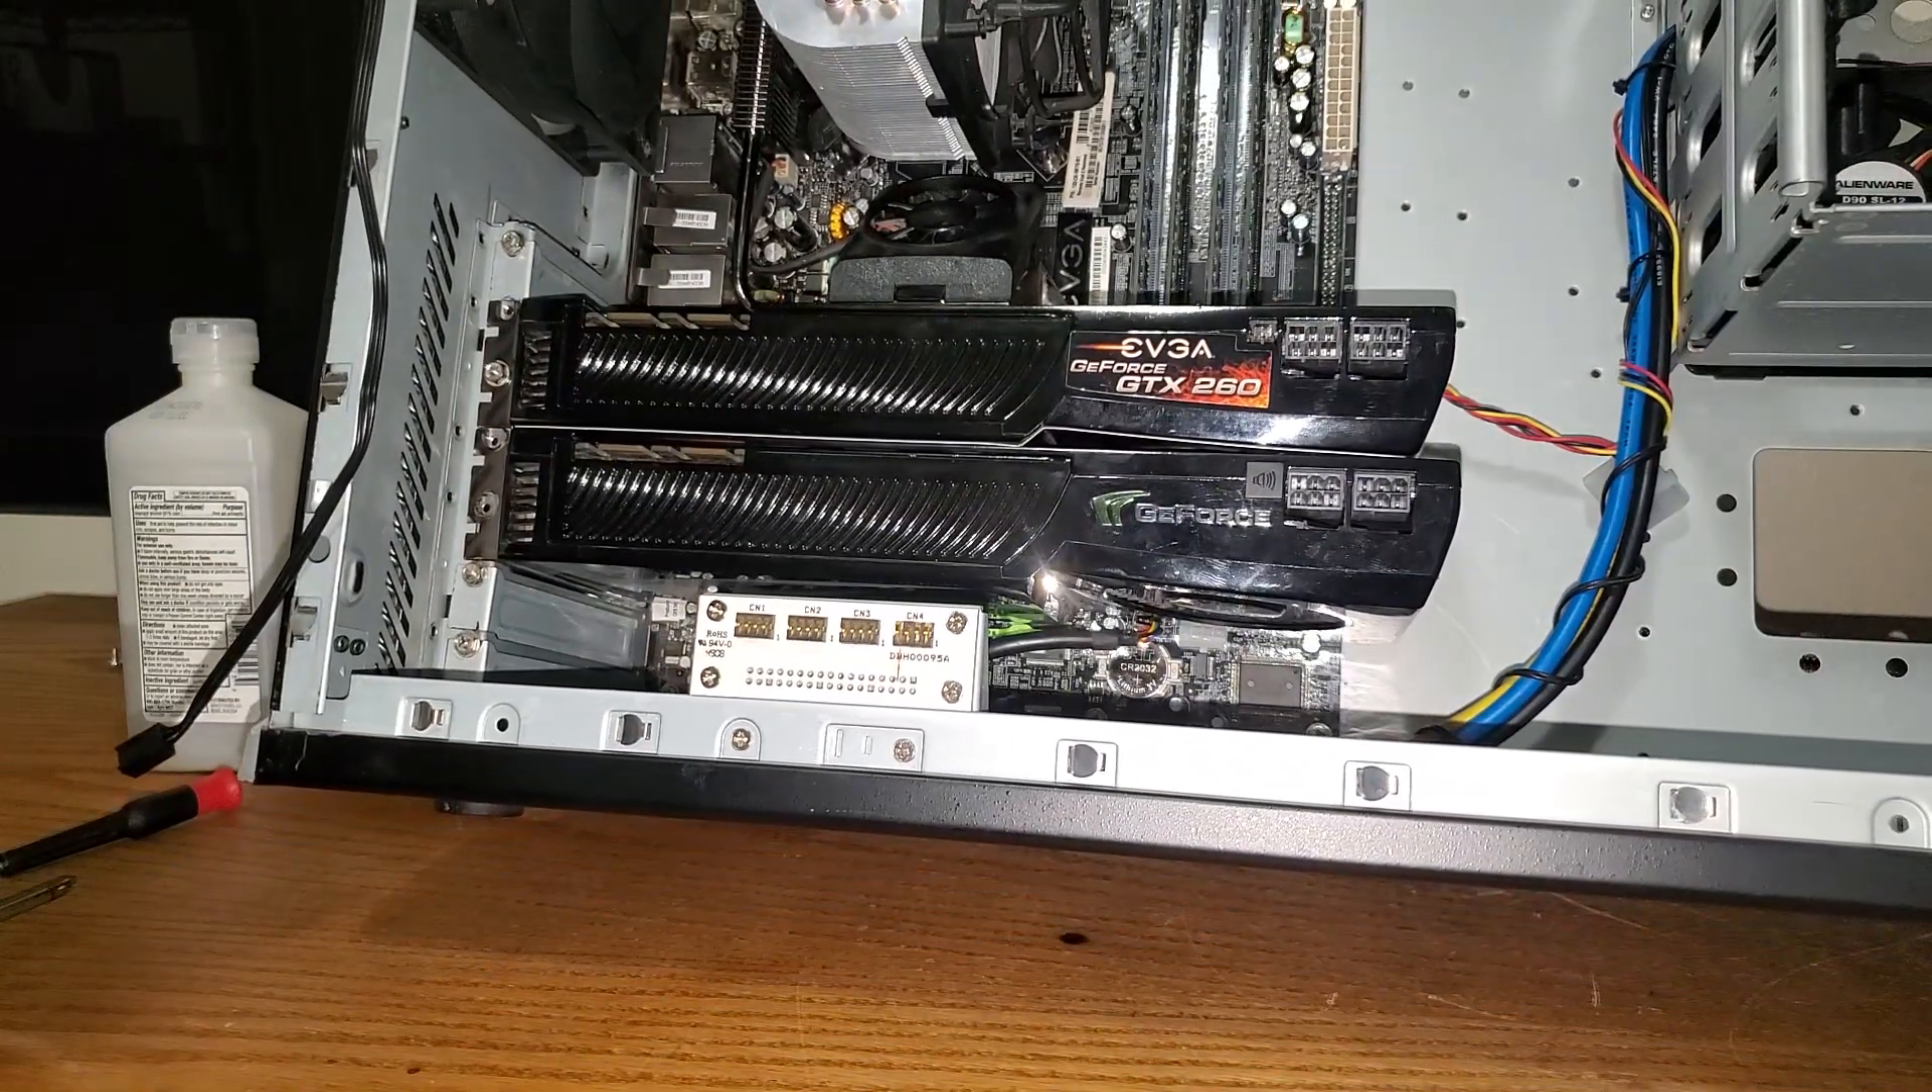And i think those wires fit but look there is no room between these two cards.